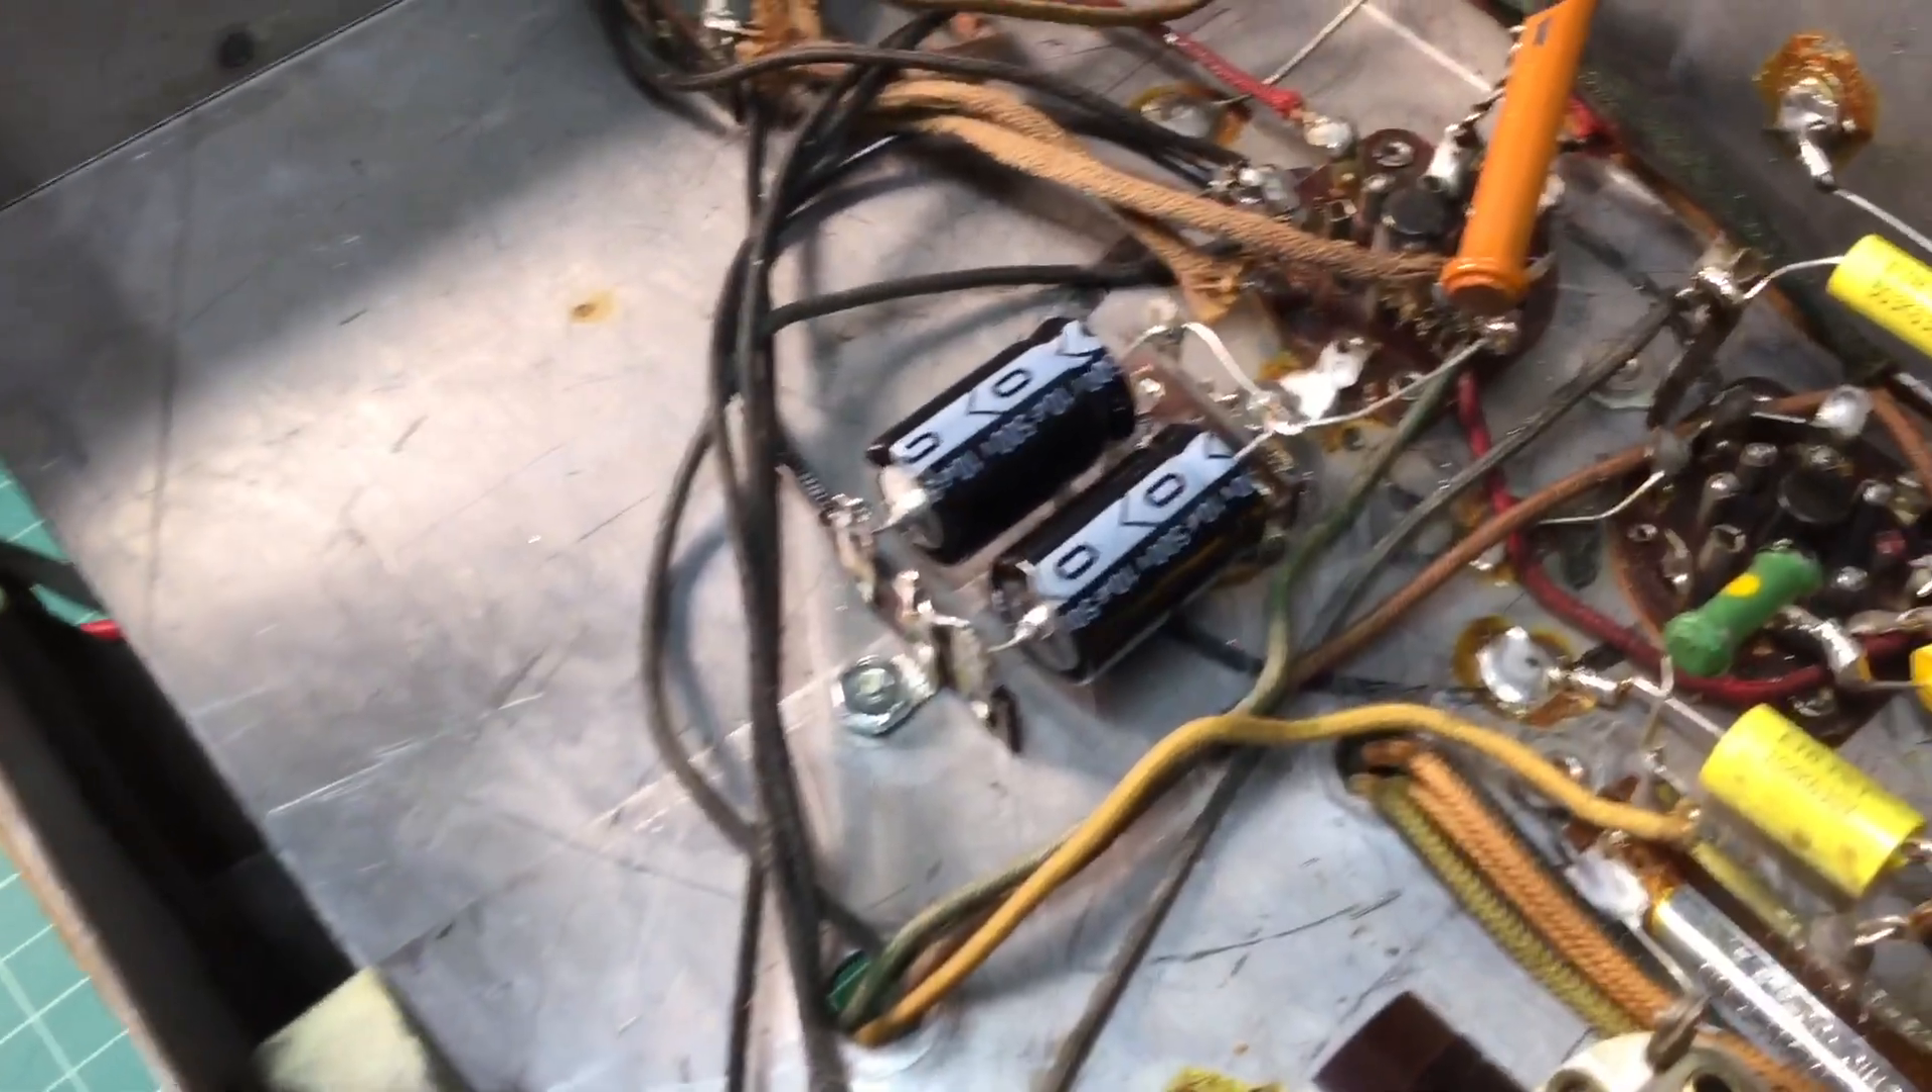I've got the electrolytic capacitors mounted and man it turned out really neat and very very easy.